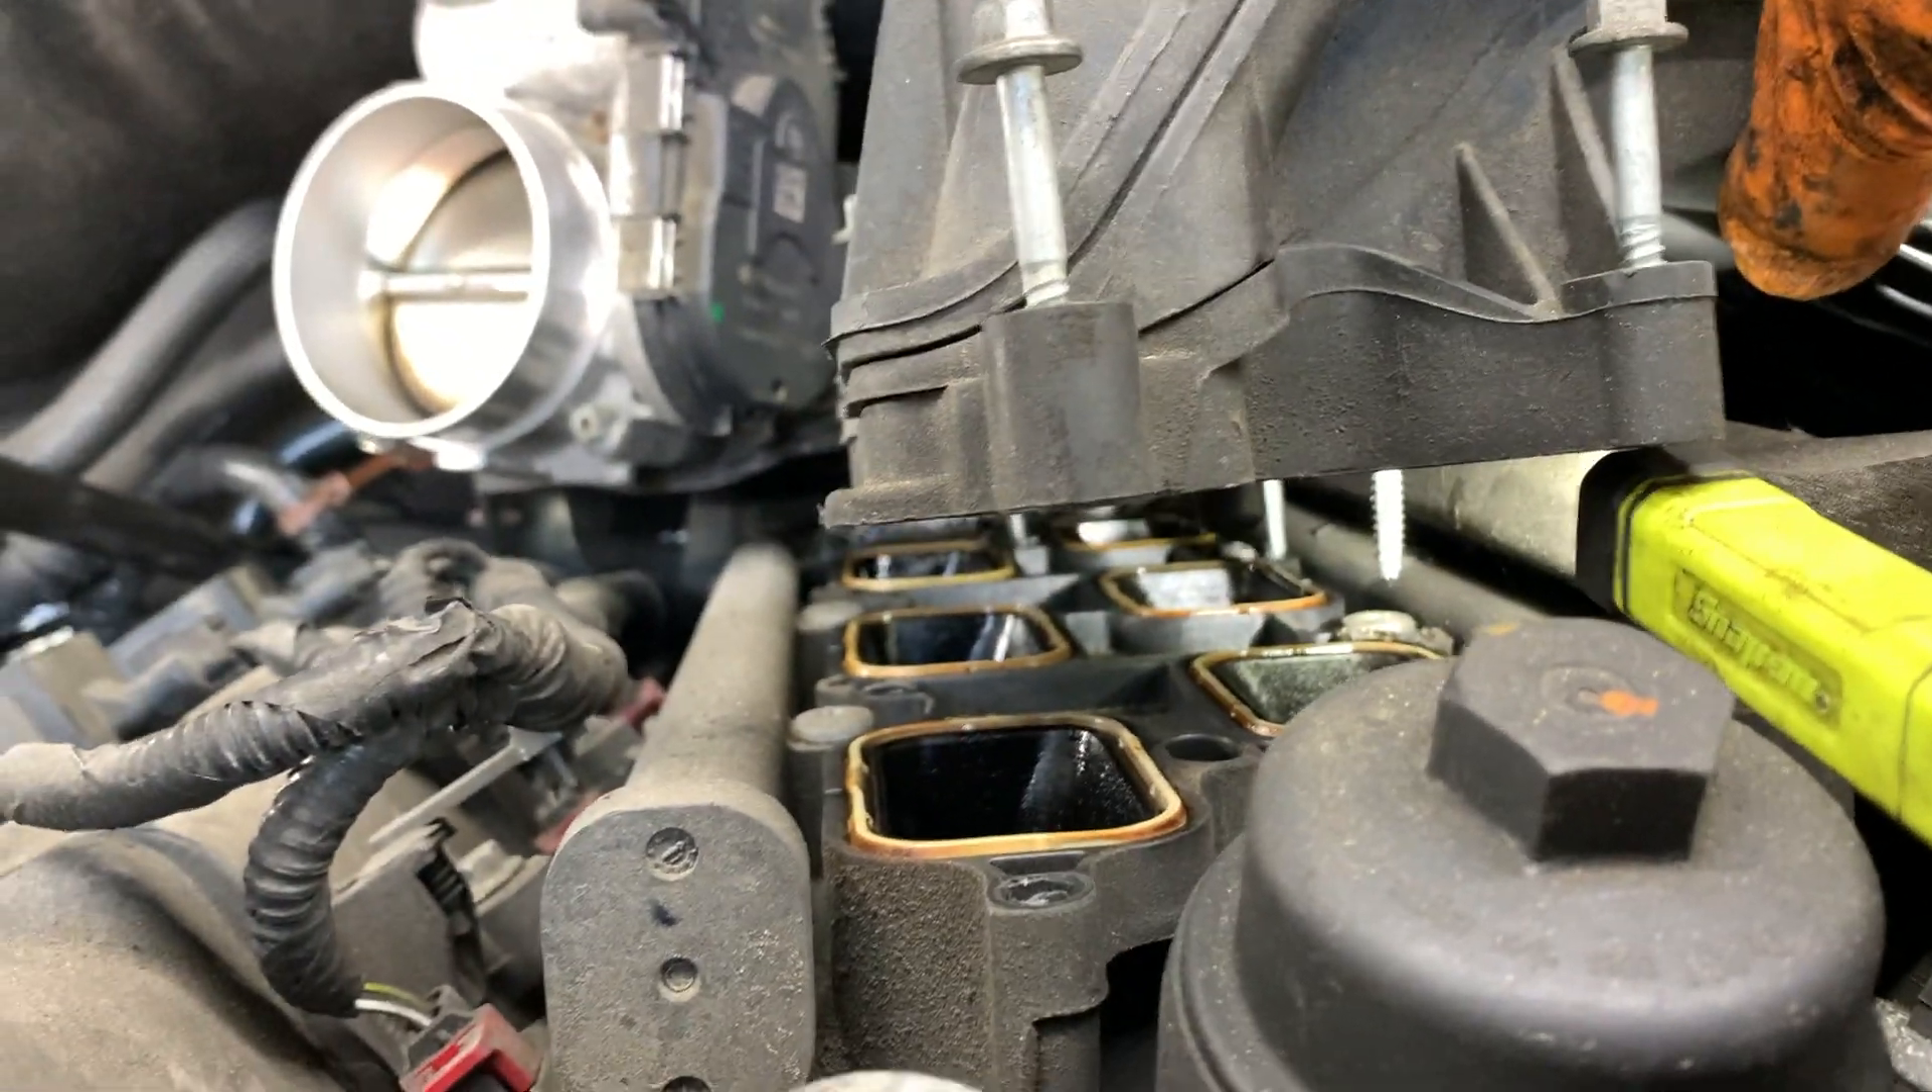Look down here. You can see the bolts are sticking out.